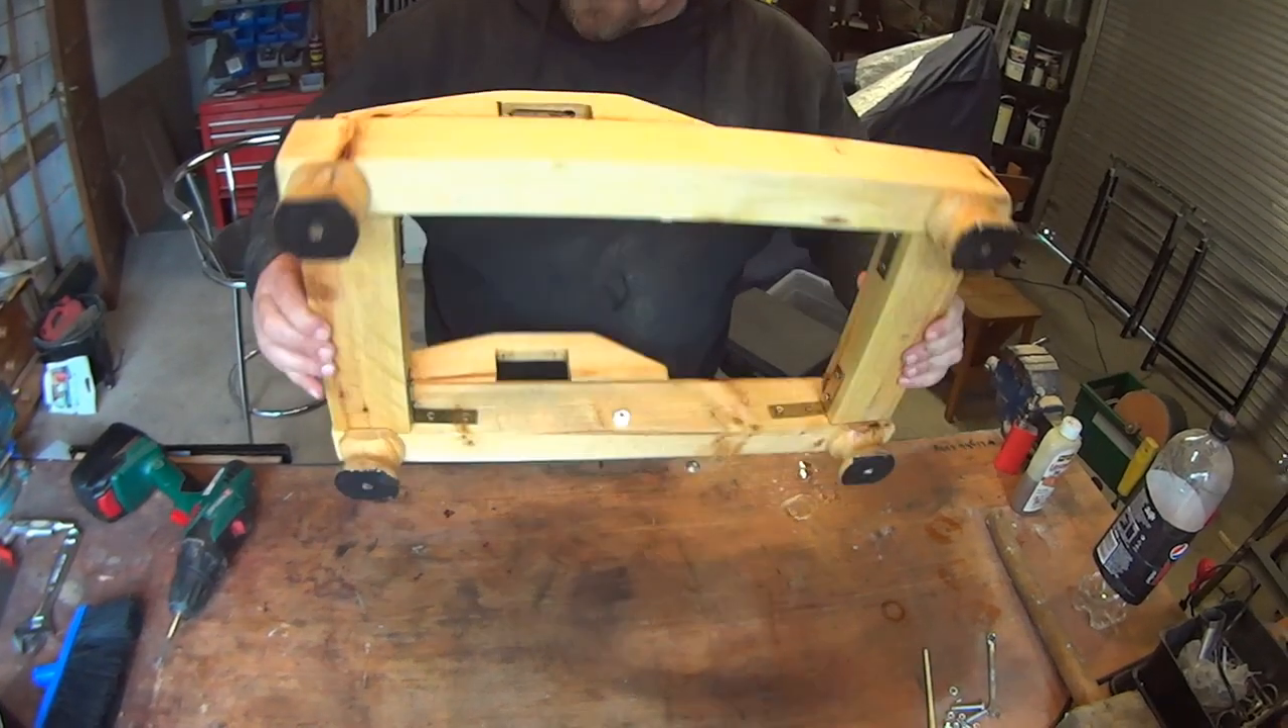I've gotten the legs screwed on and the silicone is going to stop it from sliding too much if it's on a smooth surface.